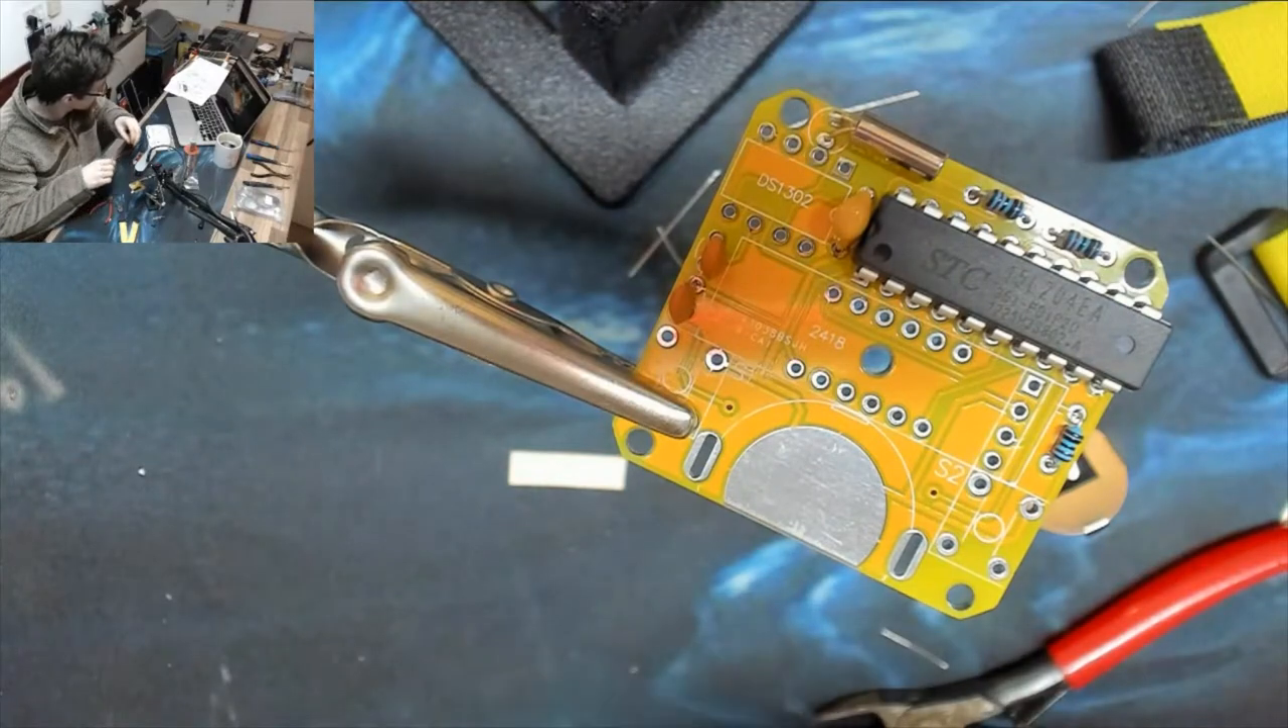There's our first micro on the board.